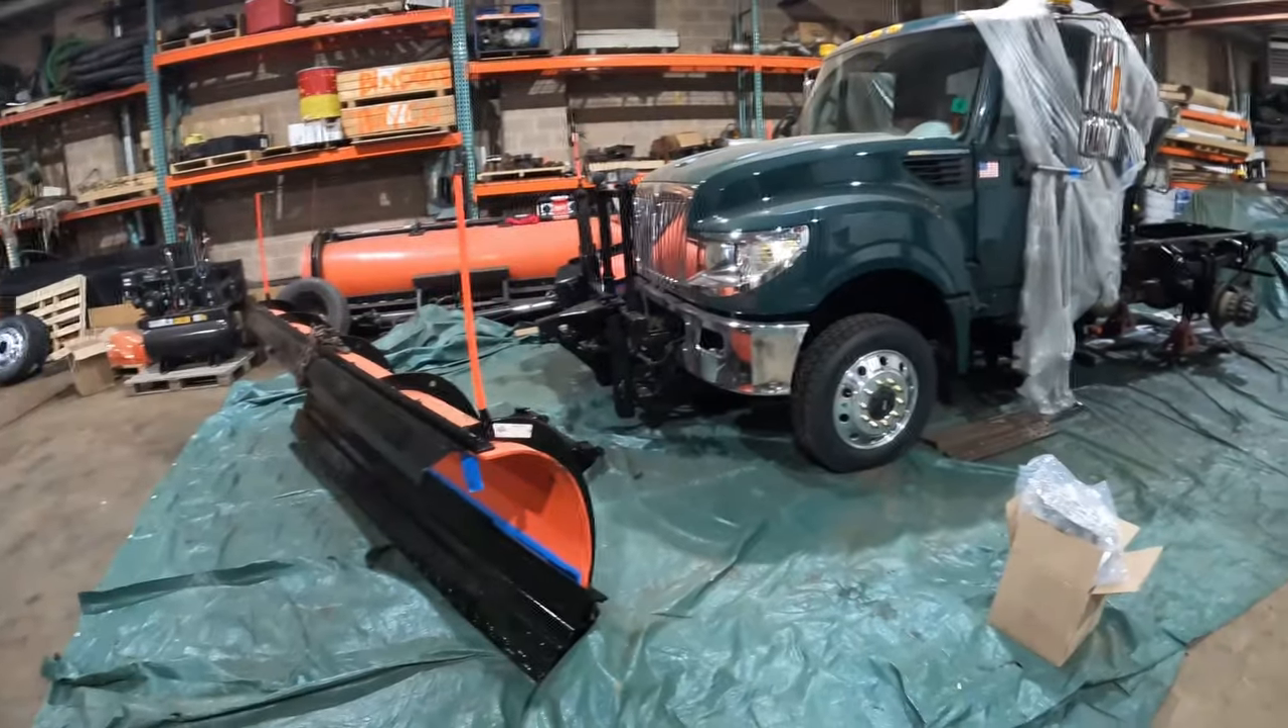We dropped this plow right in front we'll throw it on tomorrow morning but it's pretty much ready to go we just got to bolt it up and connect the hoses.